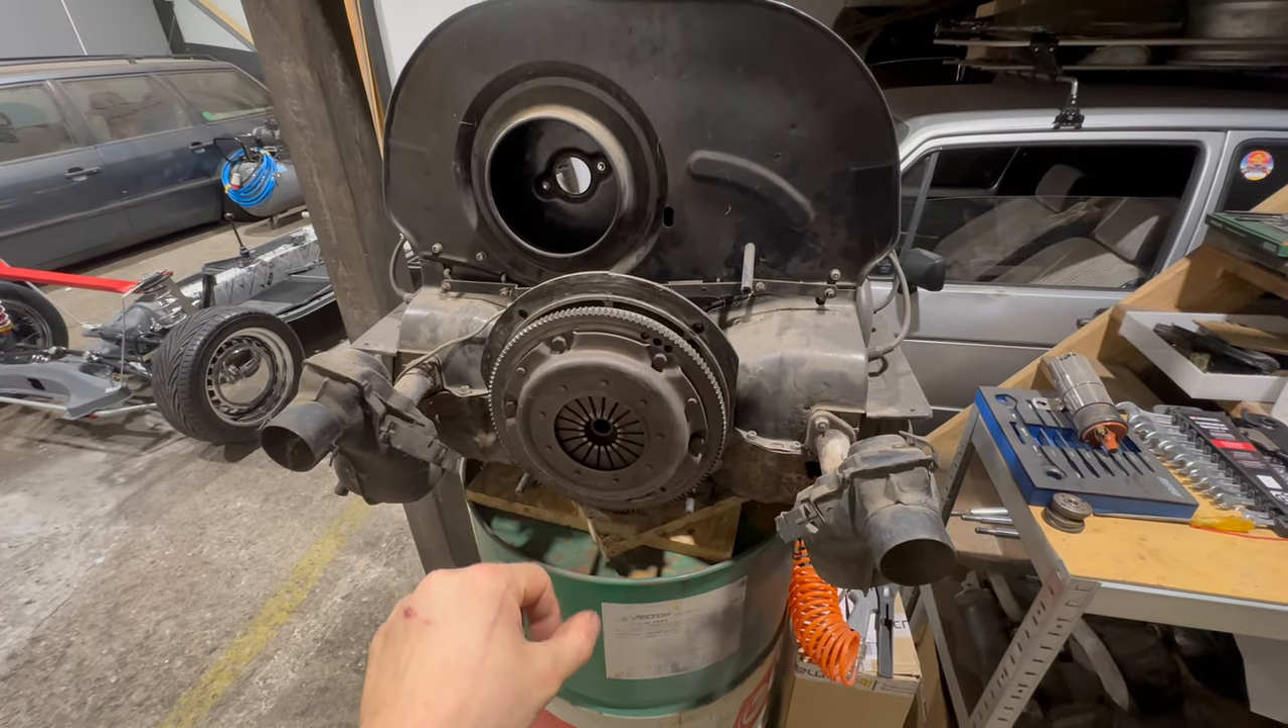We still have the clutch mounted so we need to take it off.